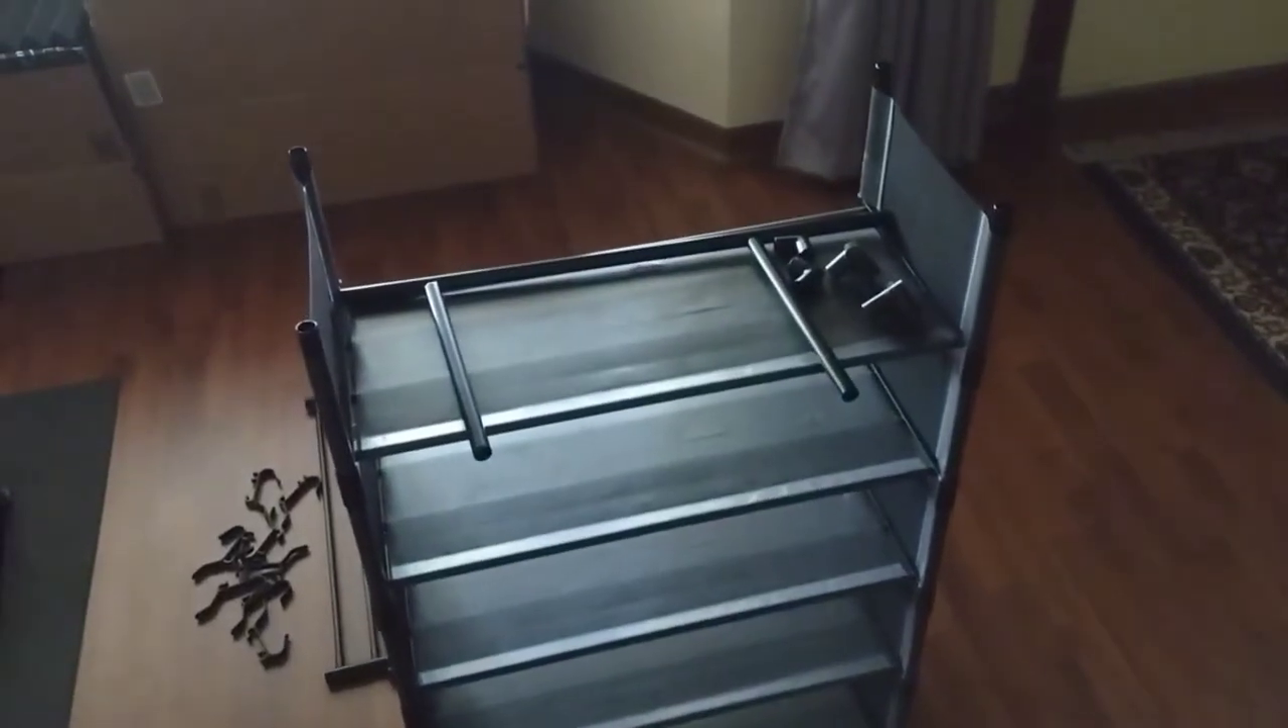Okay guys, we've got all the shelves connected.